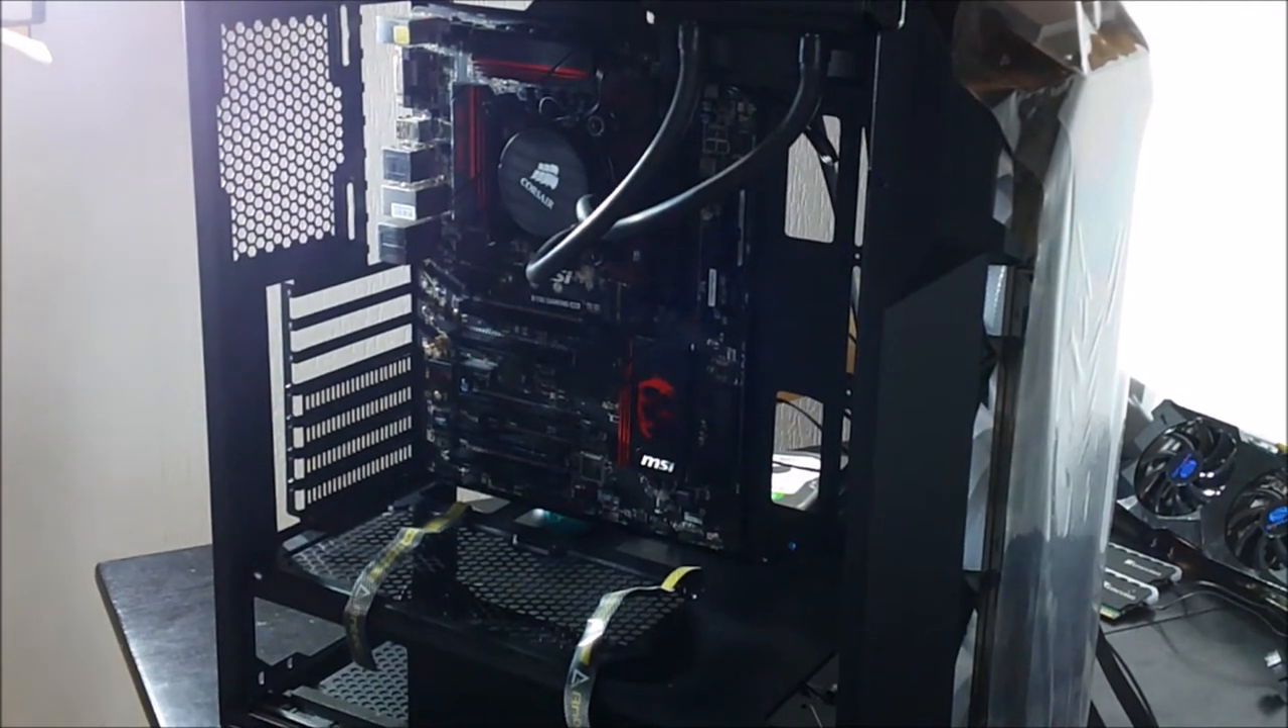Voilà, vous voyez, la carte mère est montée.